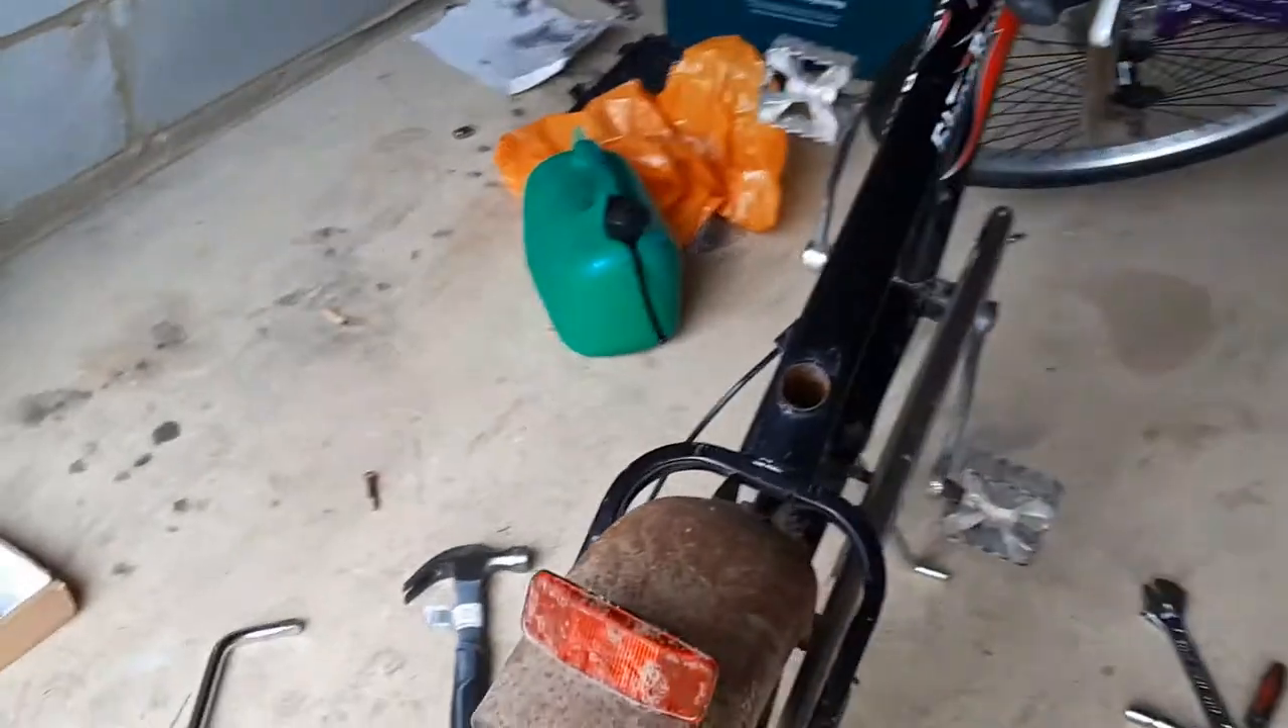As you can see i got the seat off already just to try and um see the depth of the rust.